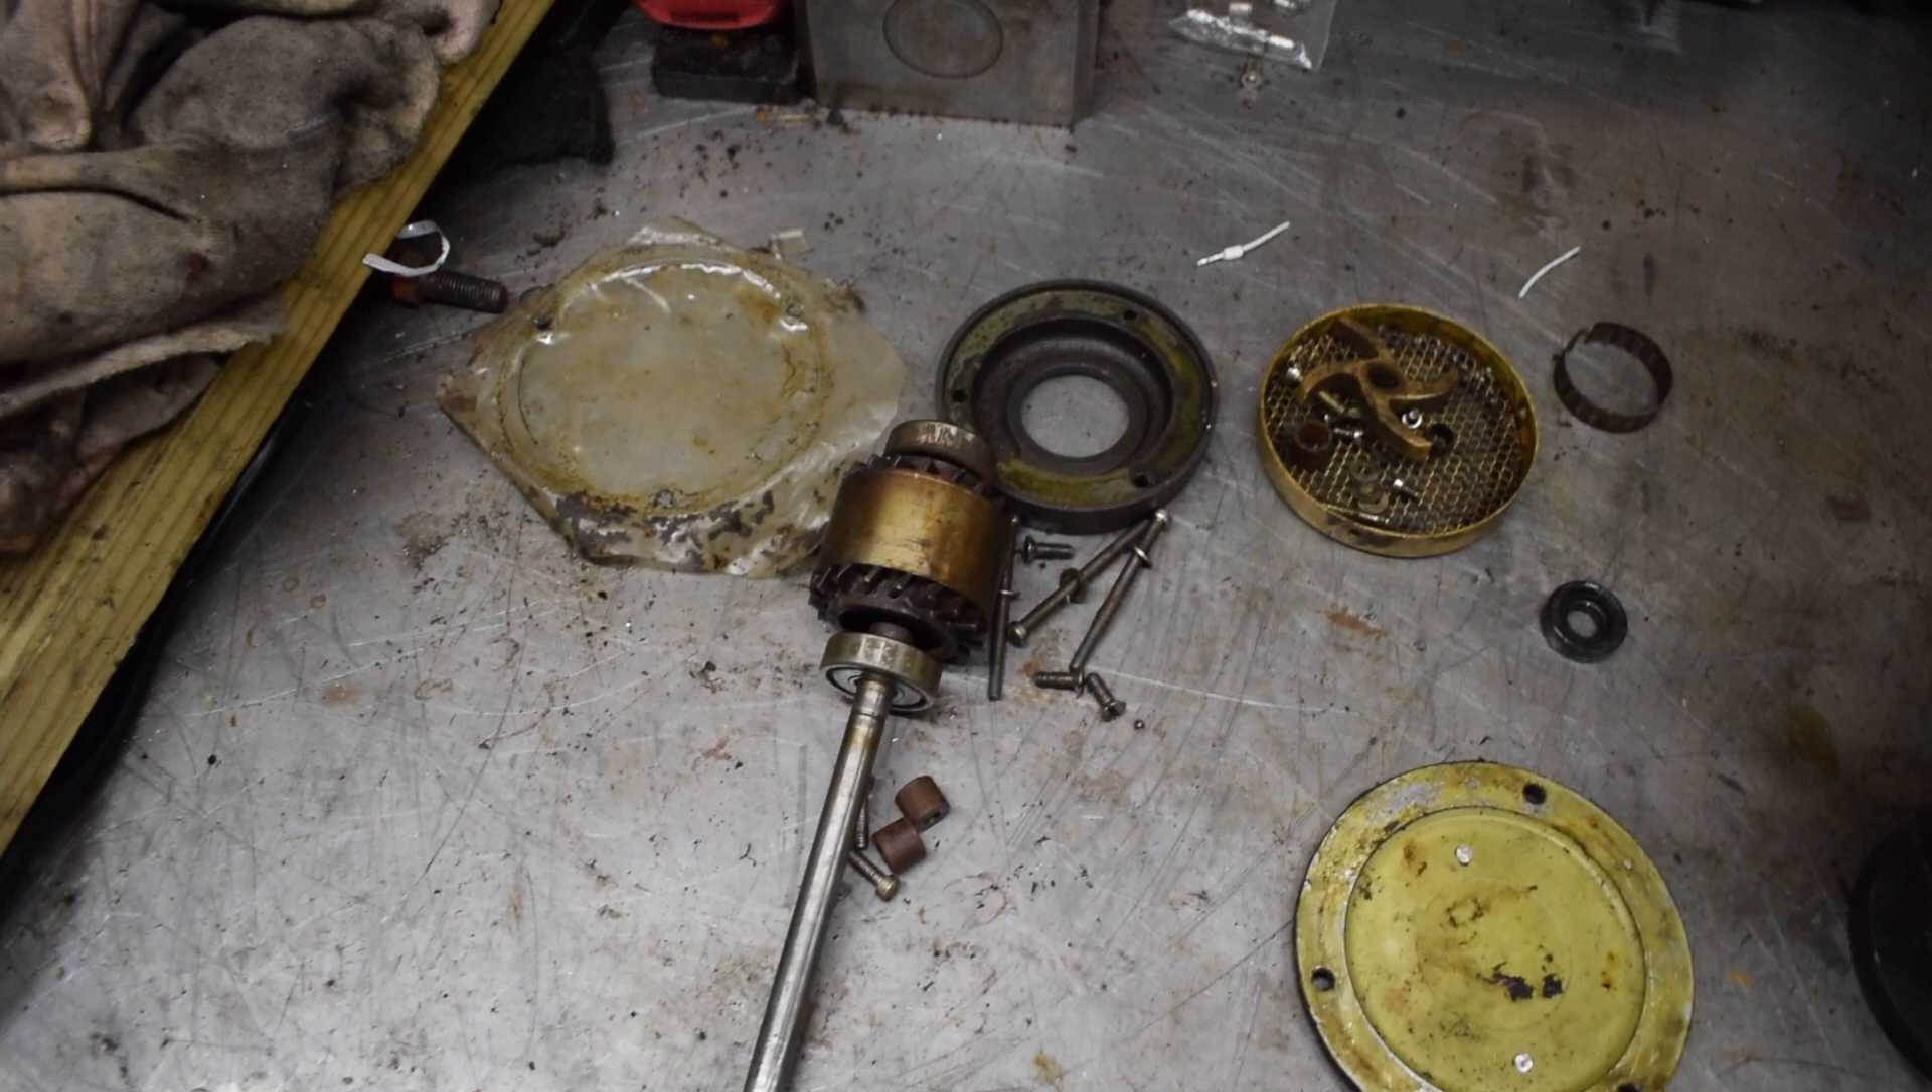The pump's been stripped down, or I stripped the pump down now.